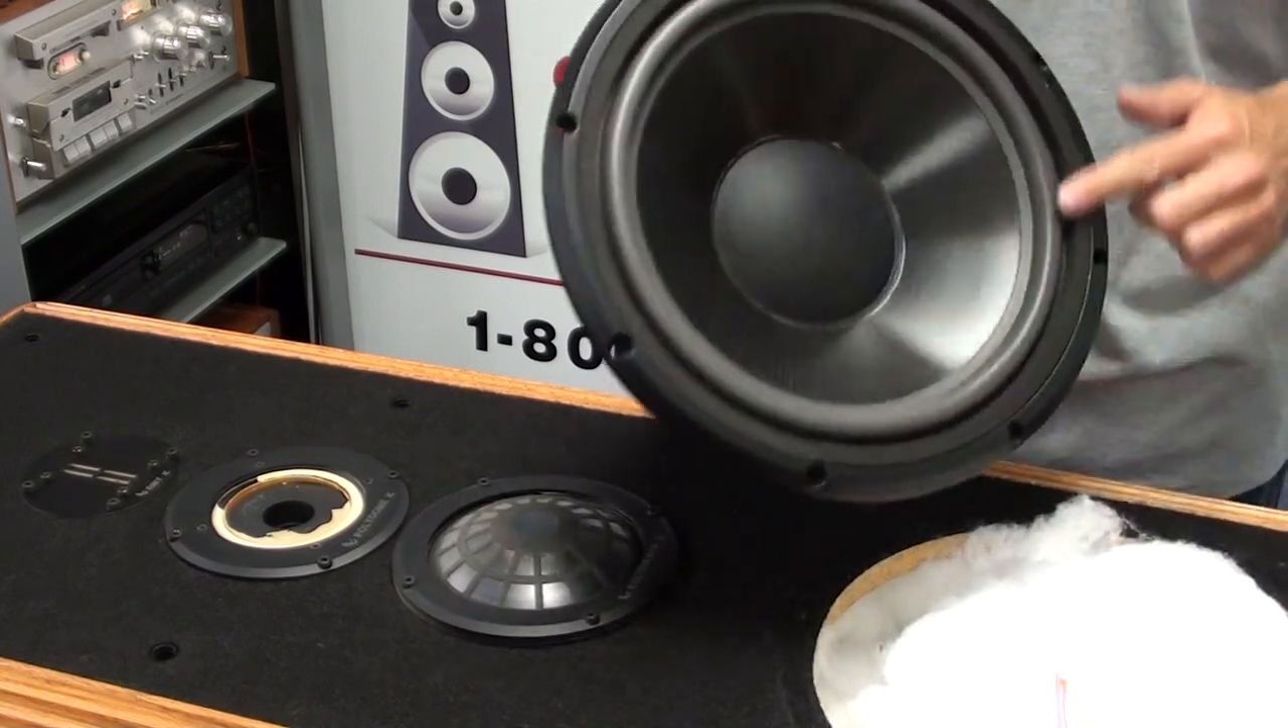We've replaced the rotted foam surround on this particular woofer, and also replaced the center cap.